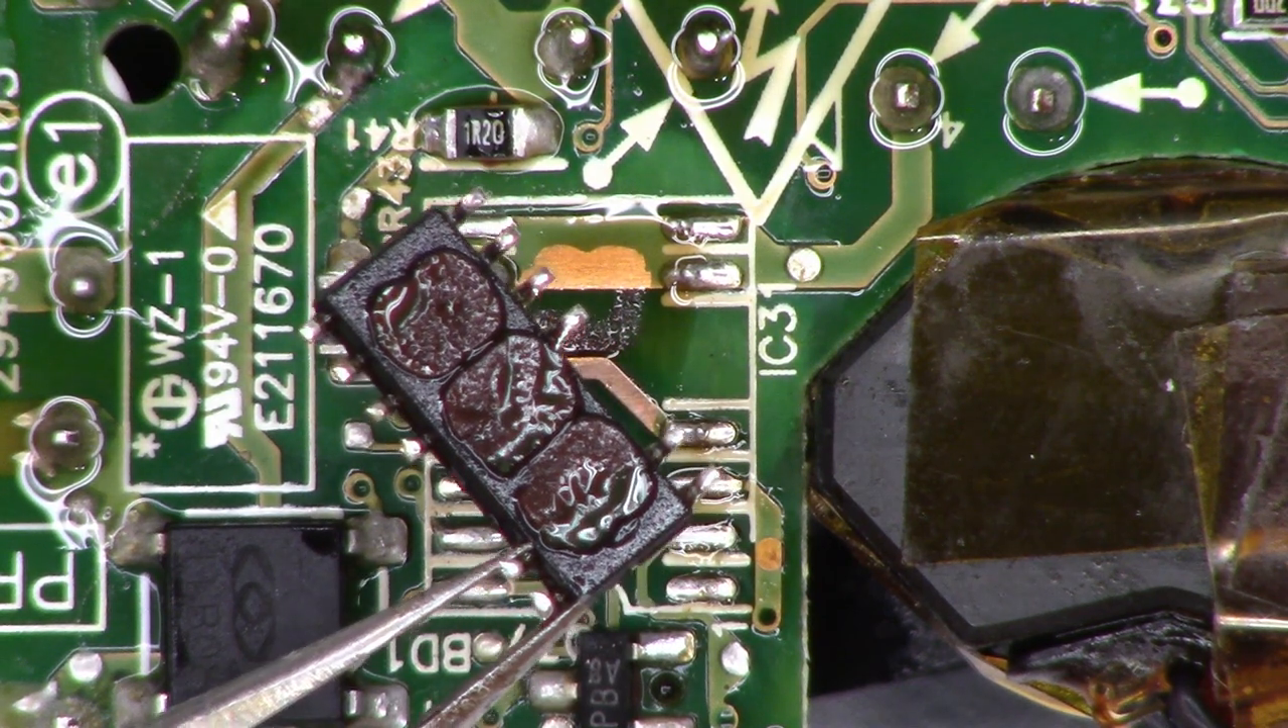And the chip is off the board.